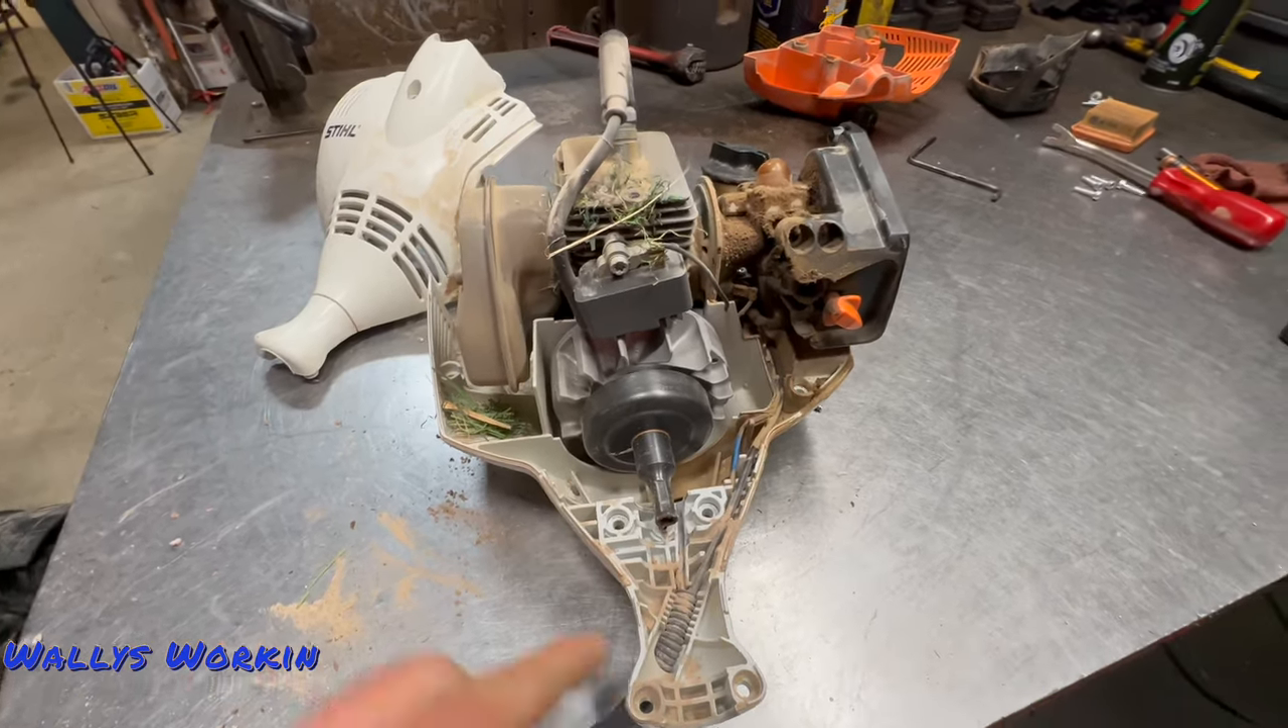Okay, I pulled this engine off the unit and I pulled the housing off of it.